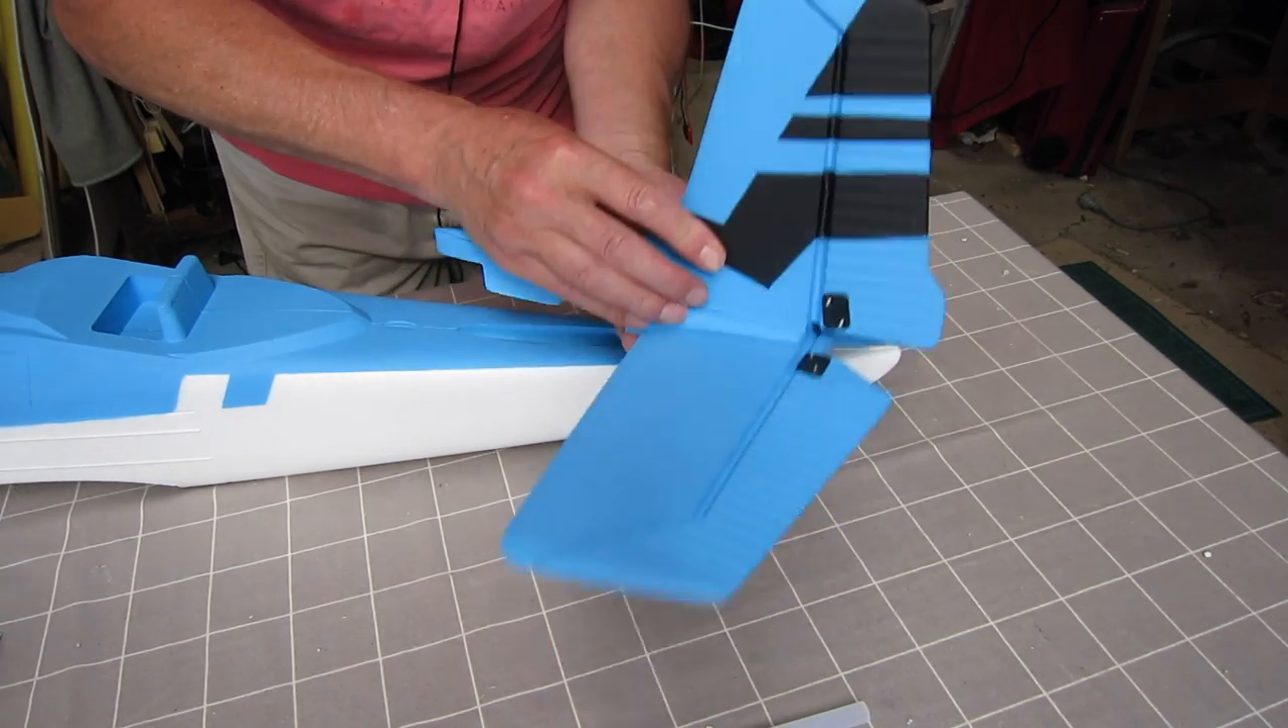Now we can put the vertical and horizontal stabilizers on and they just slot together nicely.